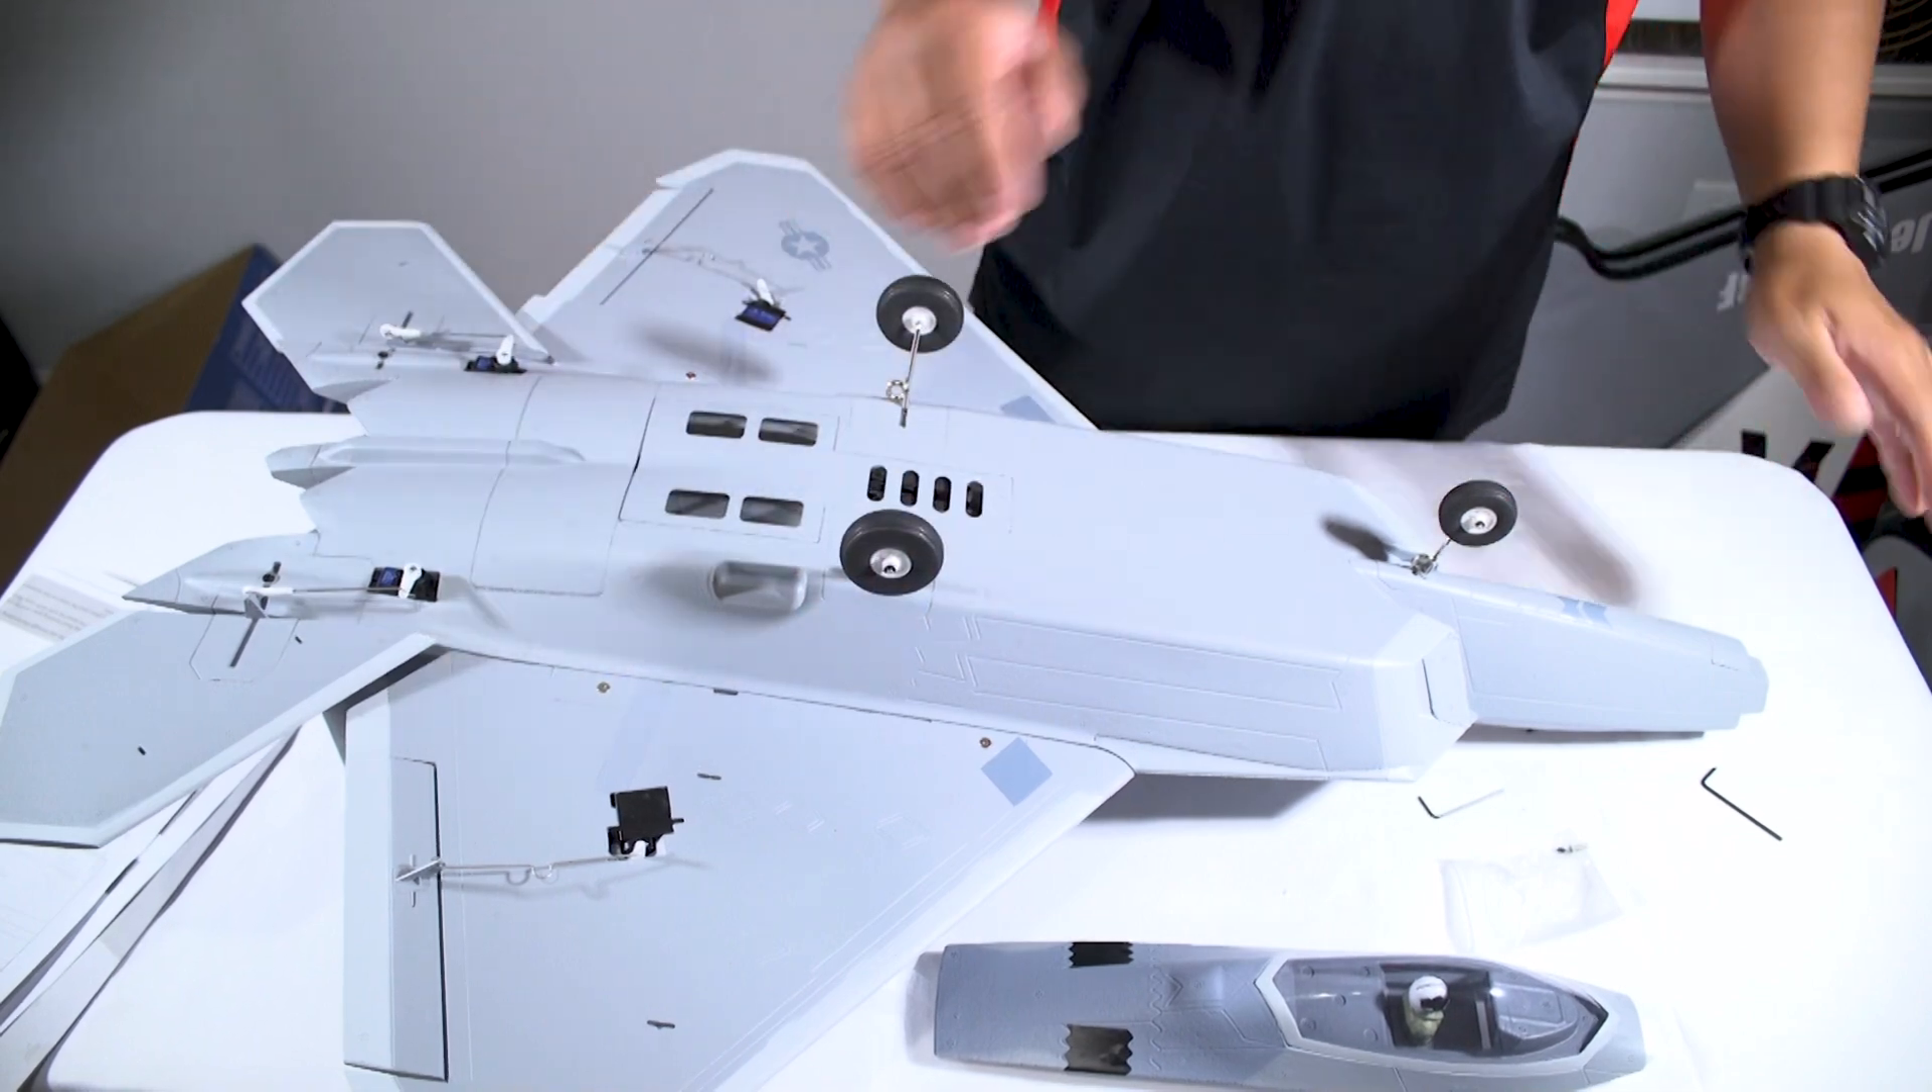So now we got the landing gears on the jet pretty much installed.